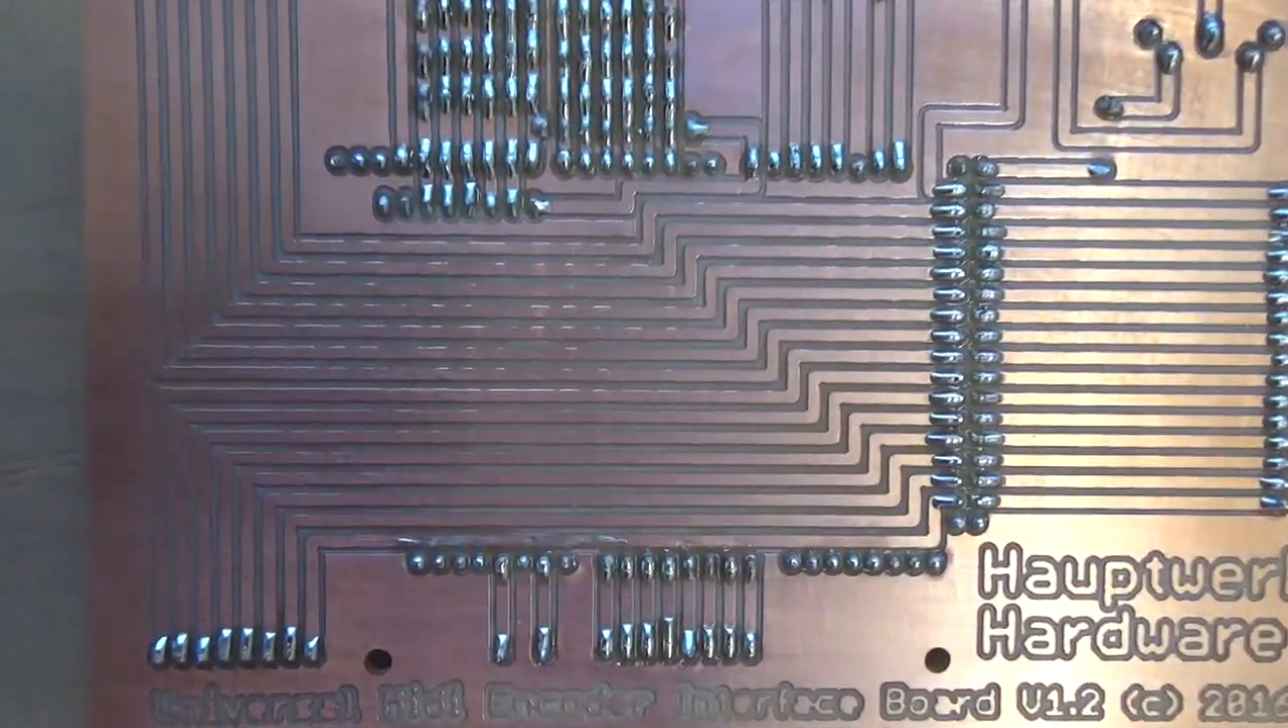Okay so I've finished soldering all the pins together that's what it looks like the finished article.